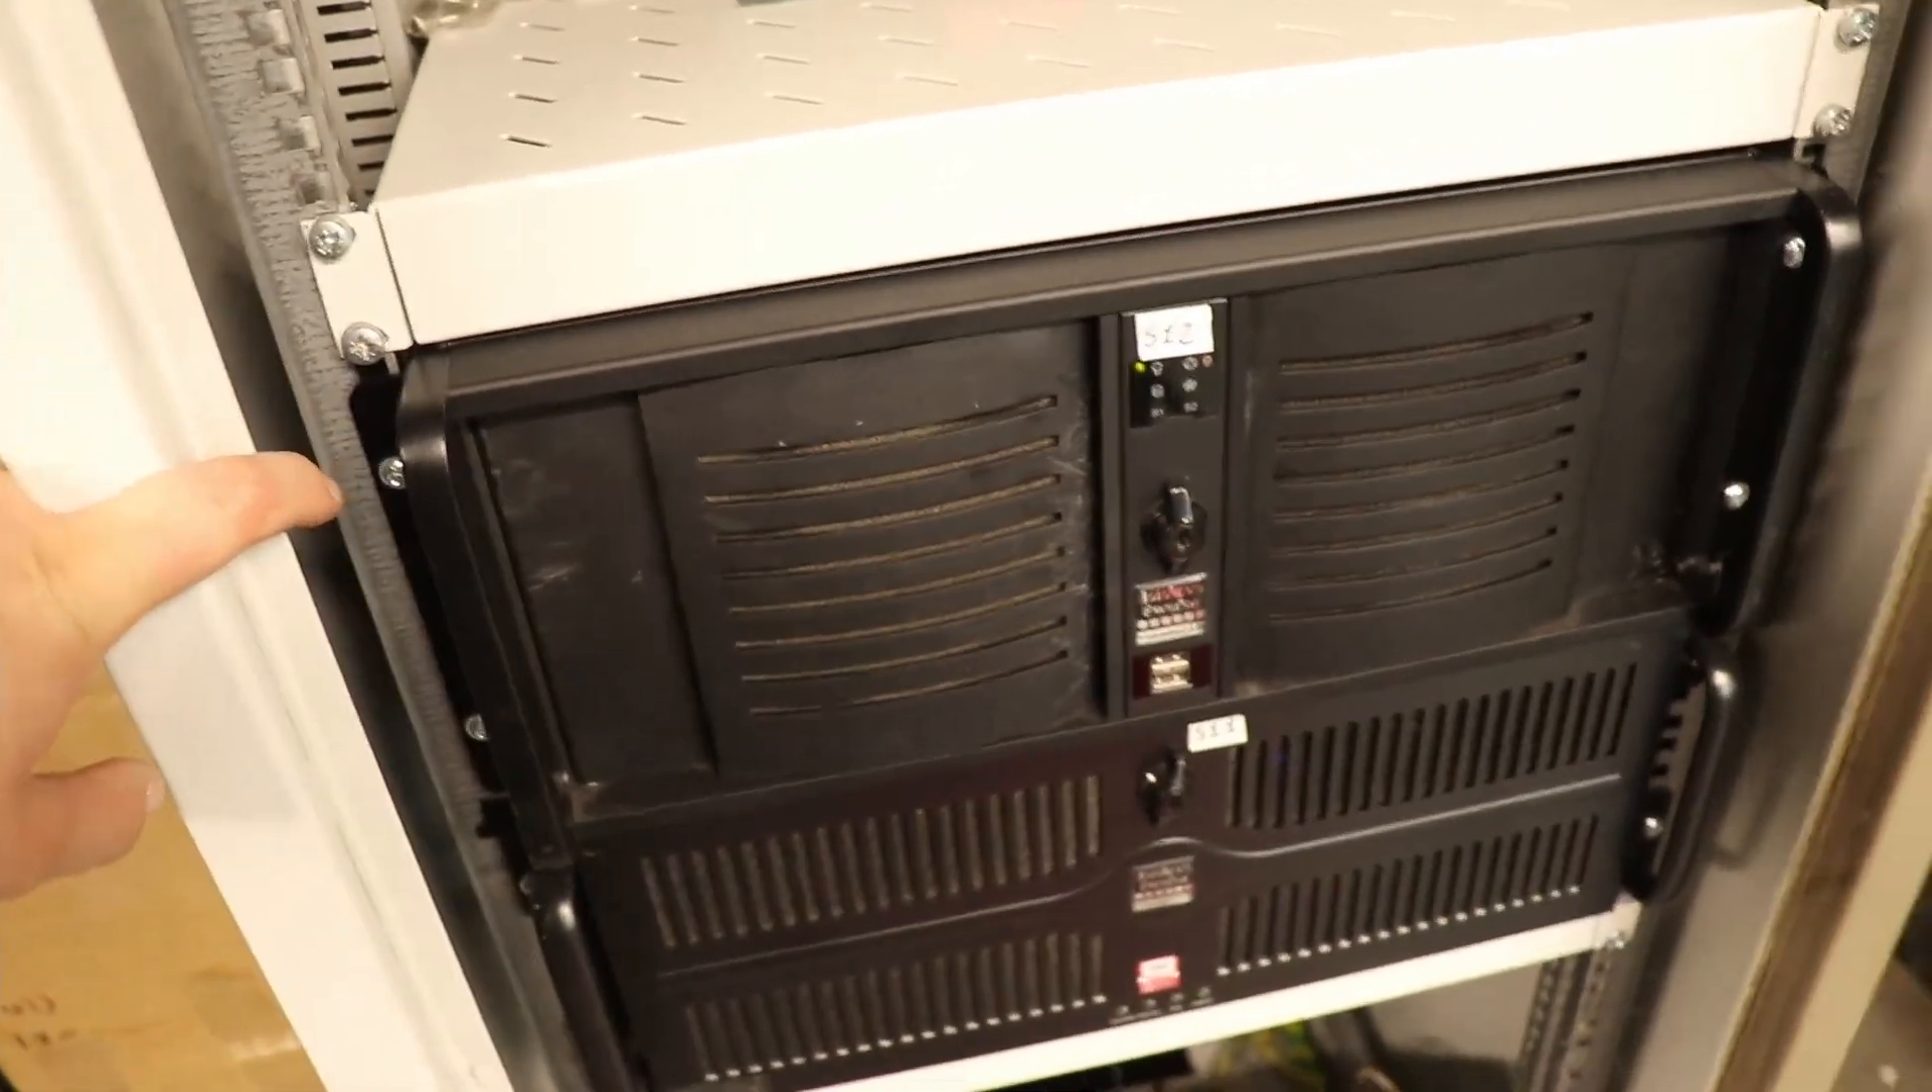Jak widać serwer już został zamontowany na swoje docelowe miejsce.